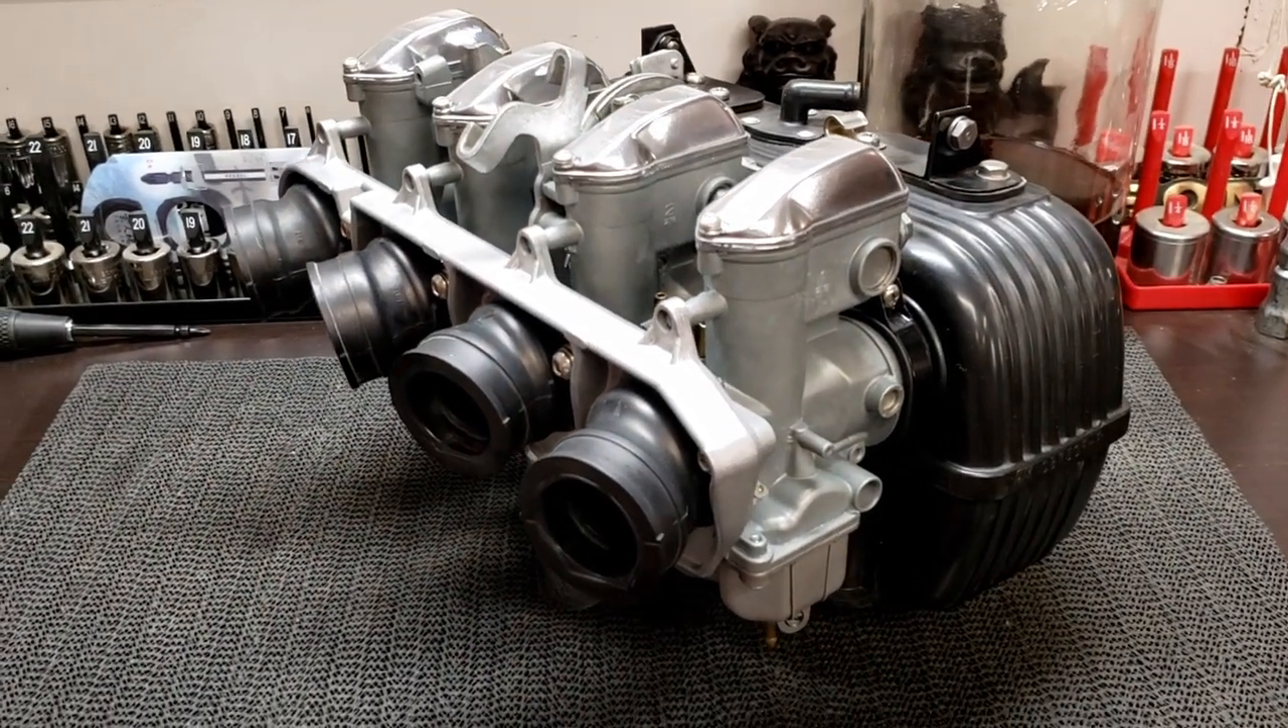So here we have all the carburetor boots on the carburetors.